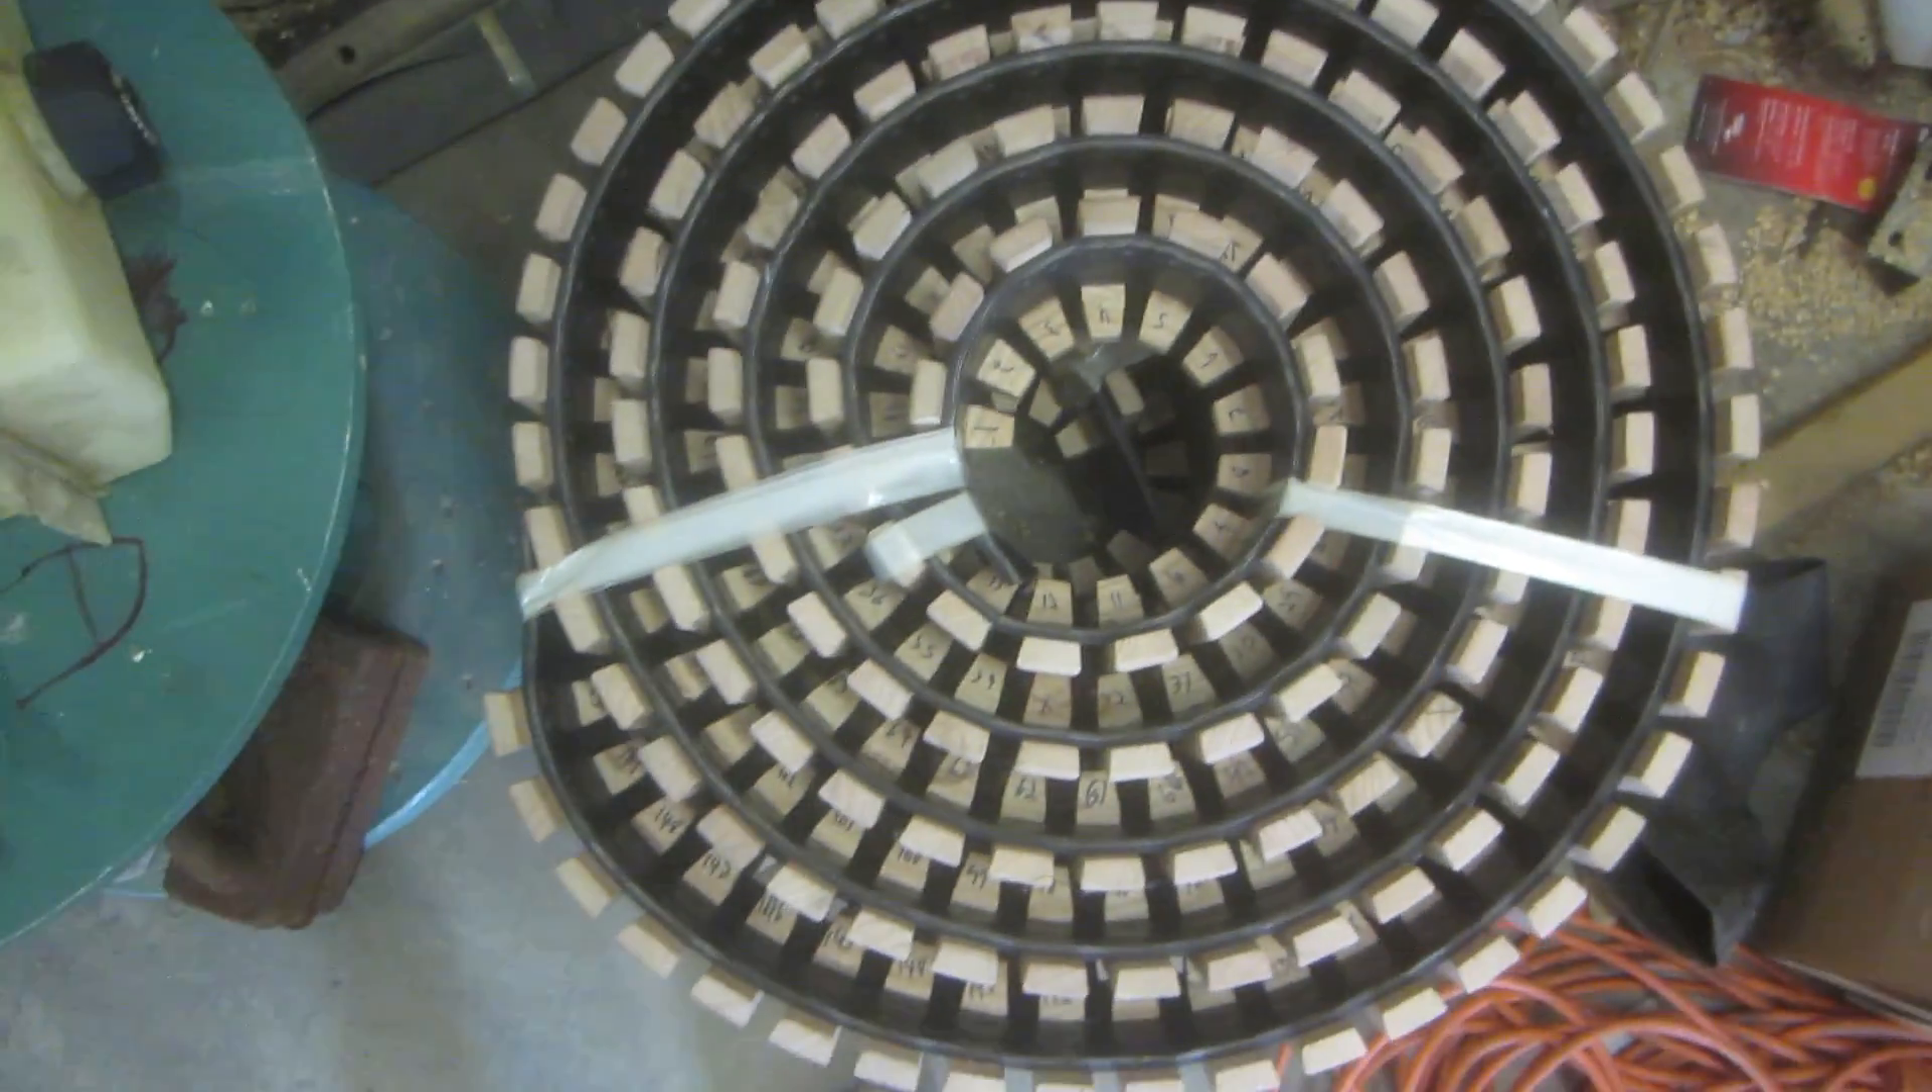I just finished putting the guide teeth on the inside.